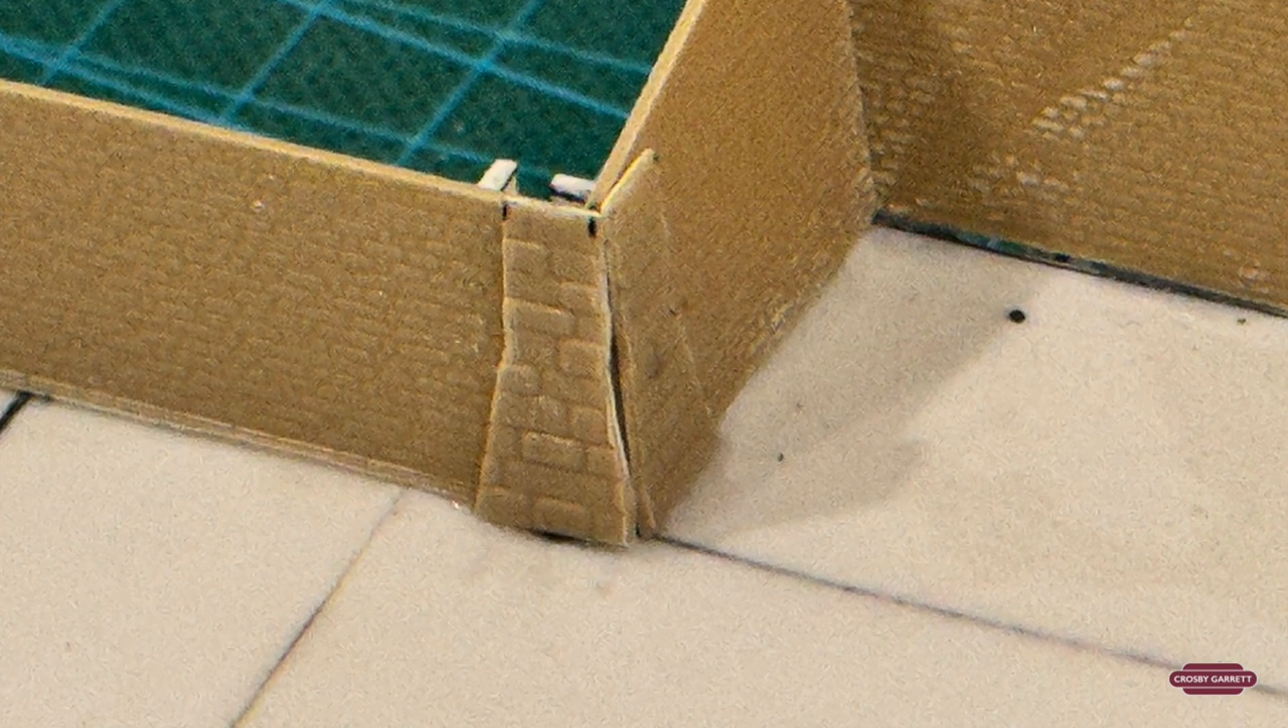I don't know if you can see this gap here between the two pieces of plastic there.